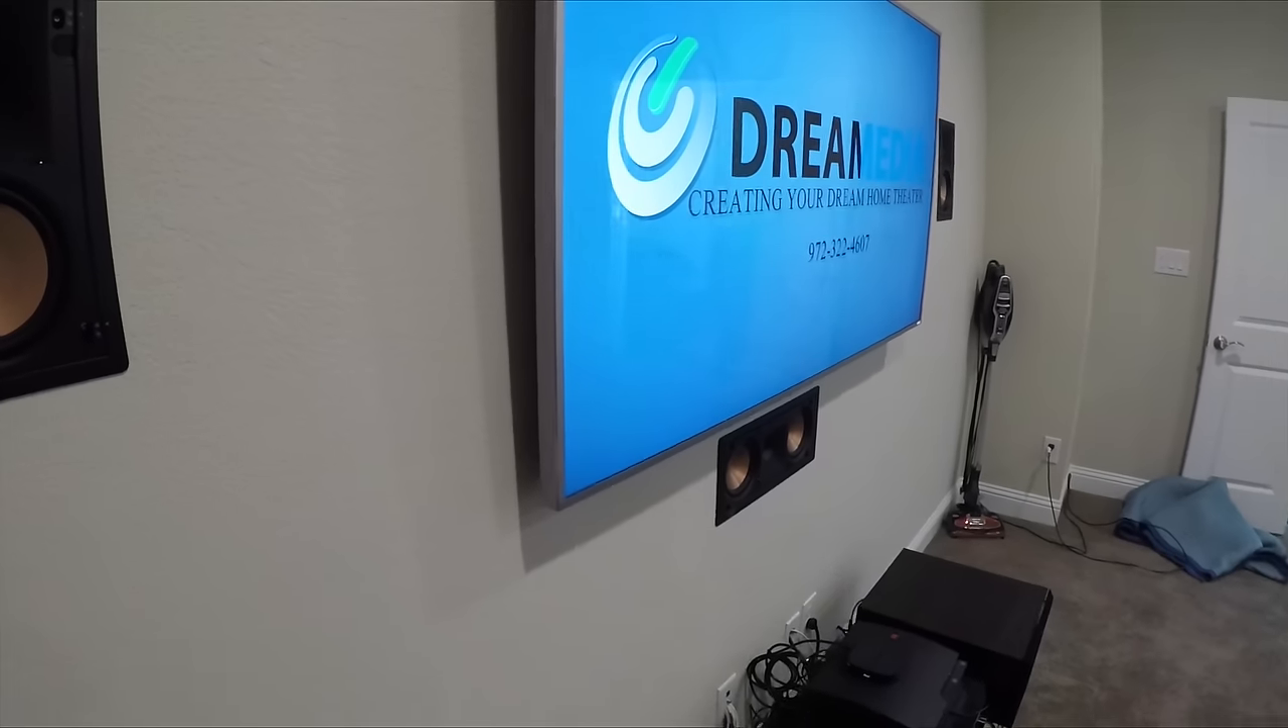We got our TV mounted up here on the wall.